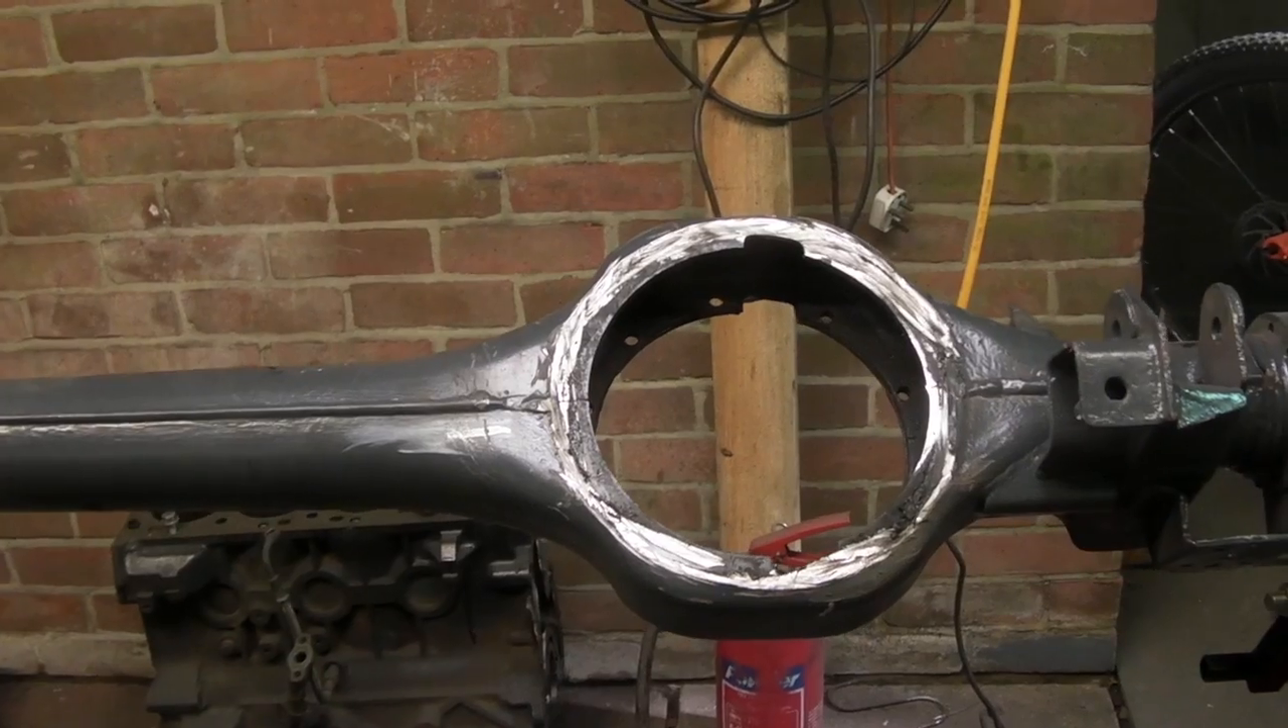The axle once the pan has been removed should look something like this which is the banjo part.